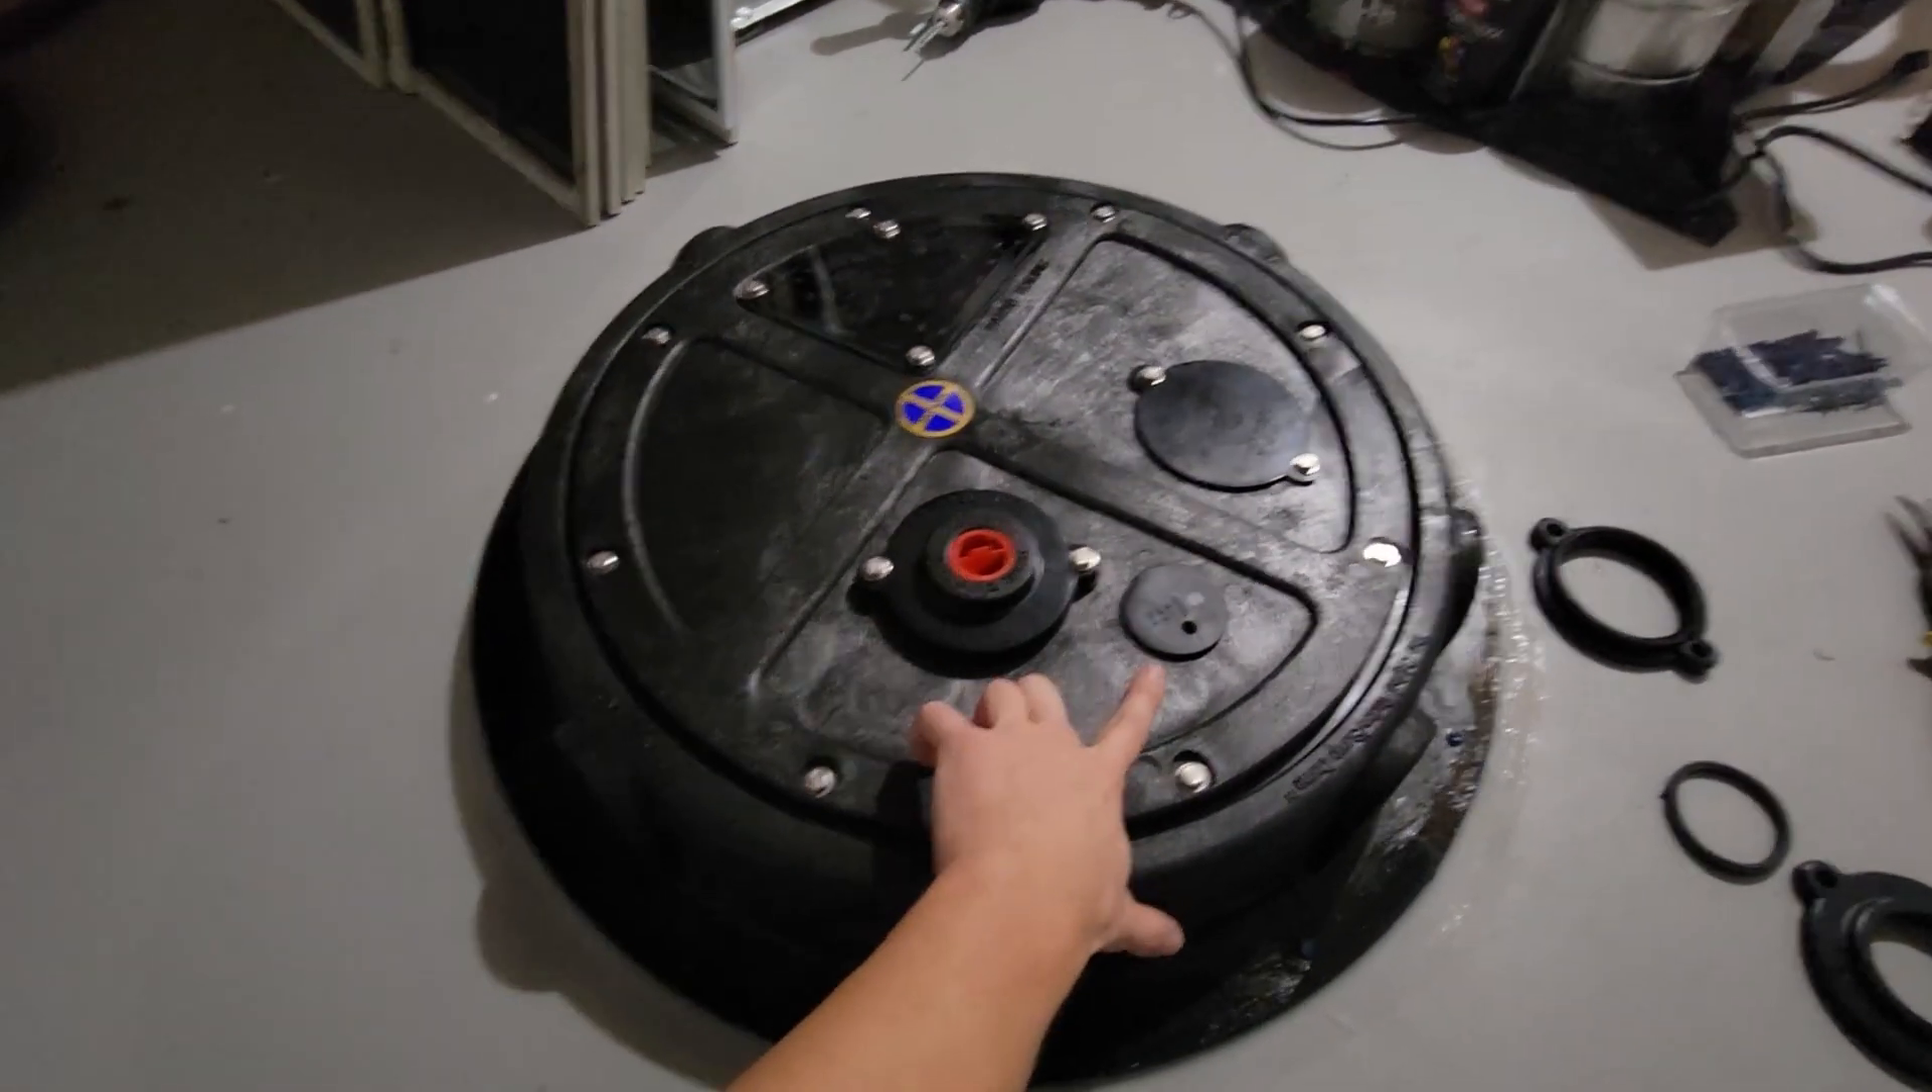So this is the end result of the sump pit cover lid install.